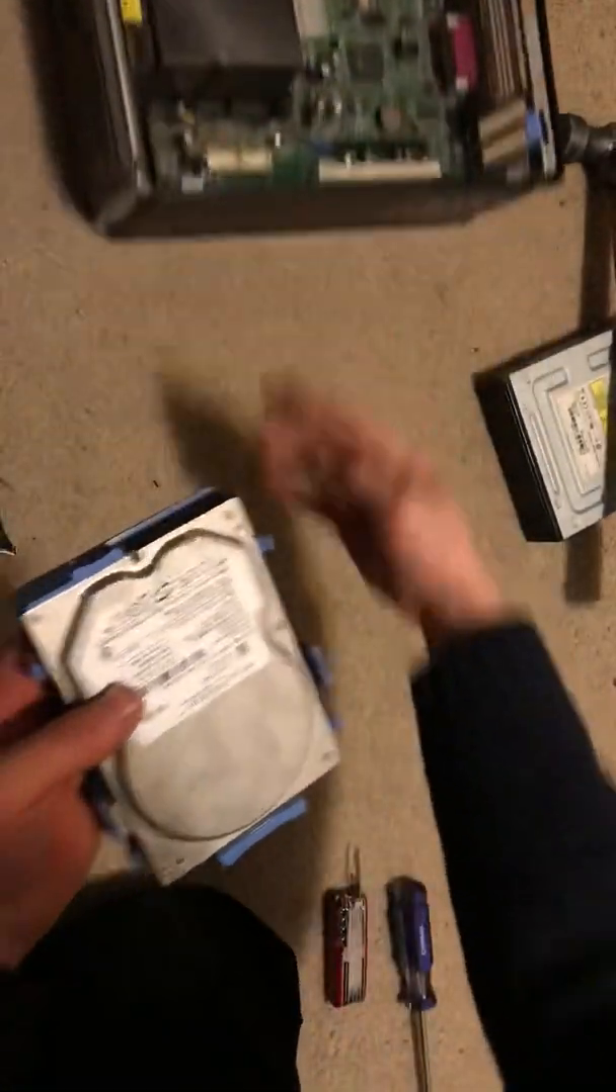Now I got my hard drive out.